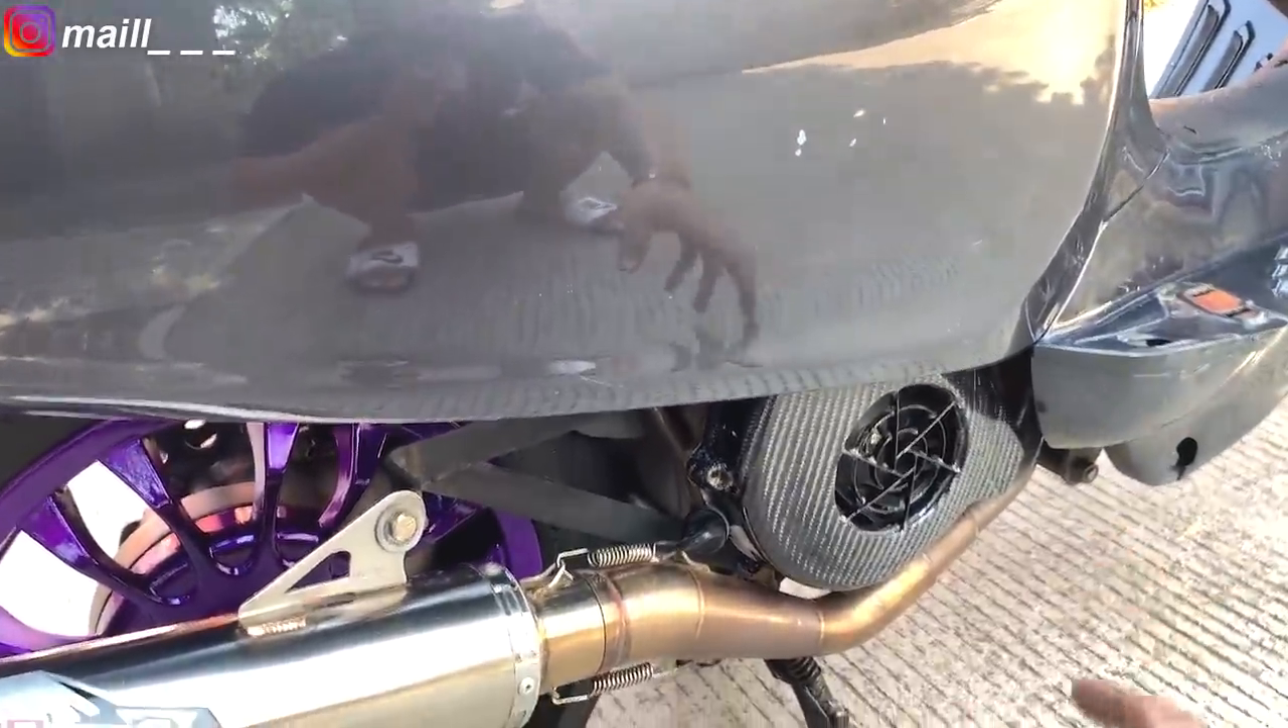Jadi sekarang nih Cover fan udah selesai dipasang.